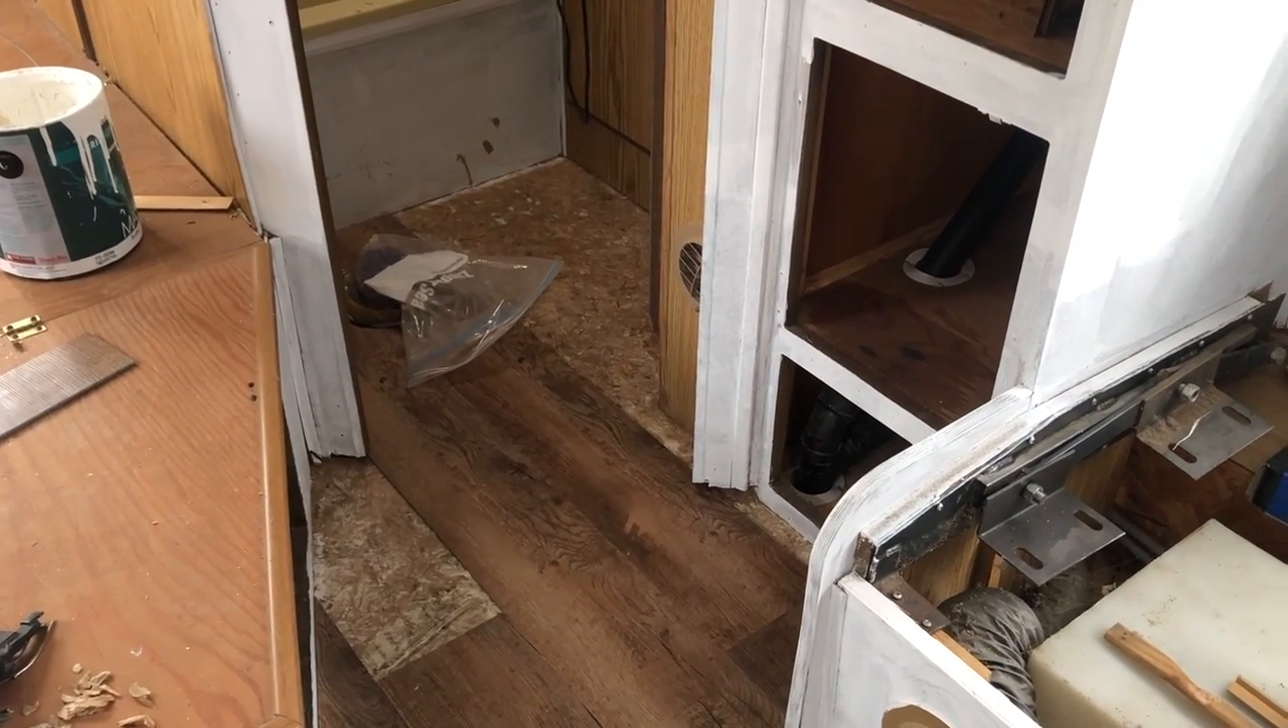We have just a couple of pieces of flooring left to be able to finish this bathroom floor and so we want to get that totally done today.